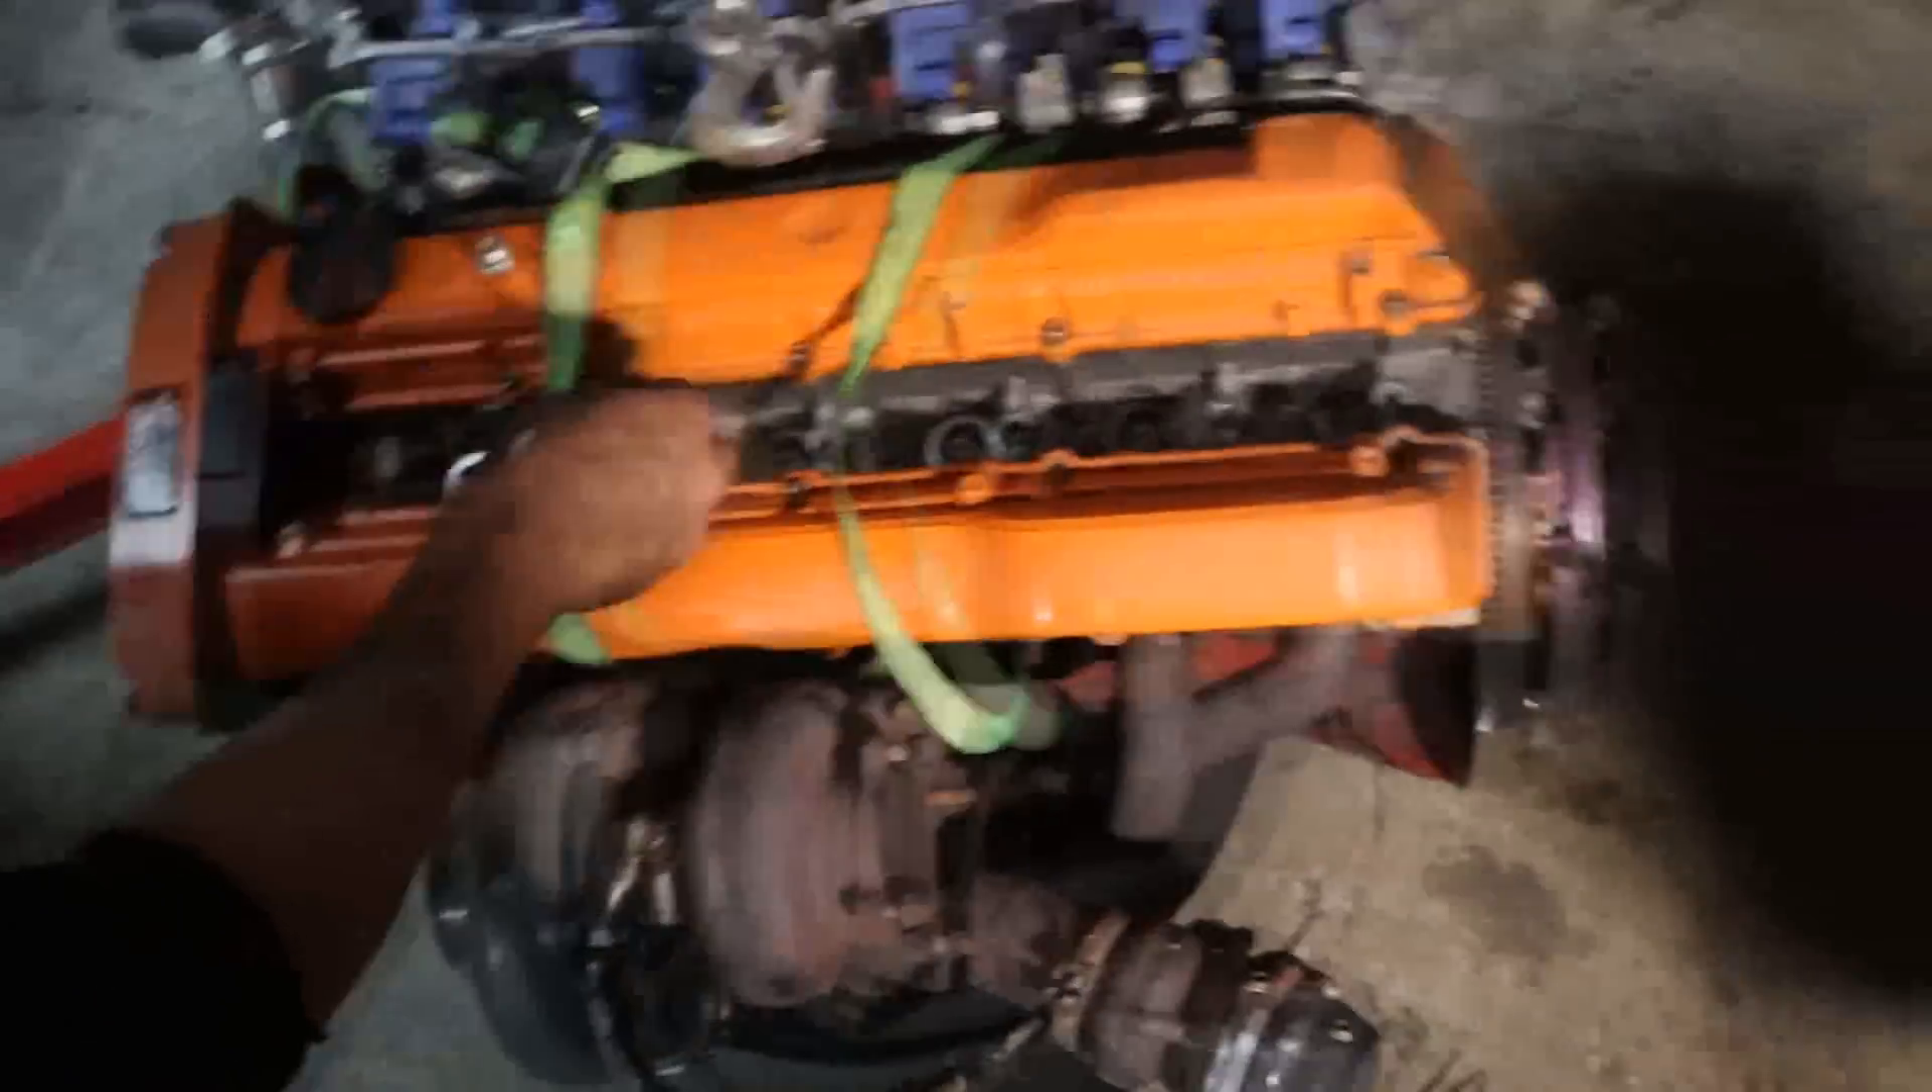Yeah so we just got the motor out.